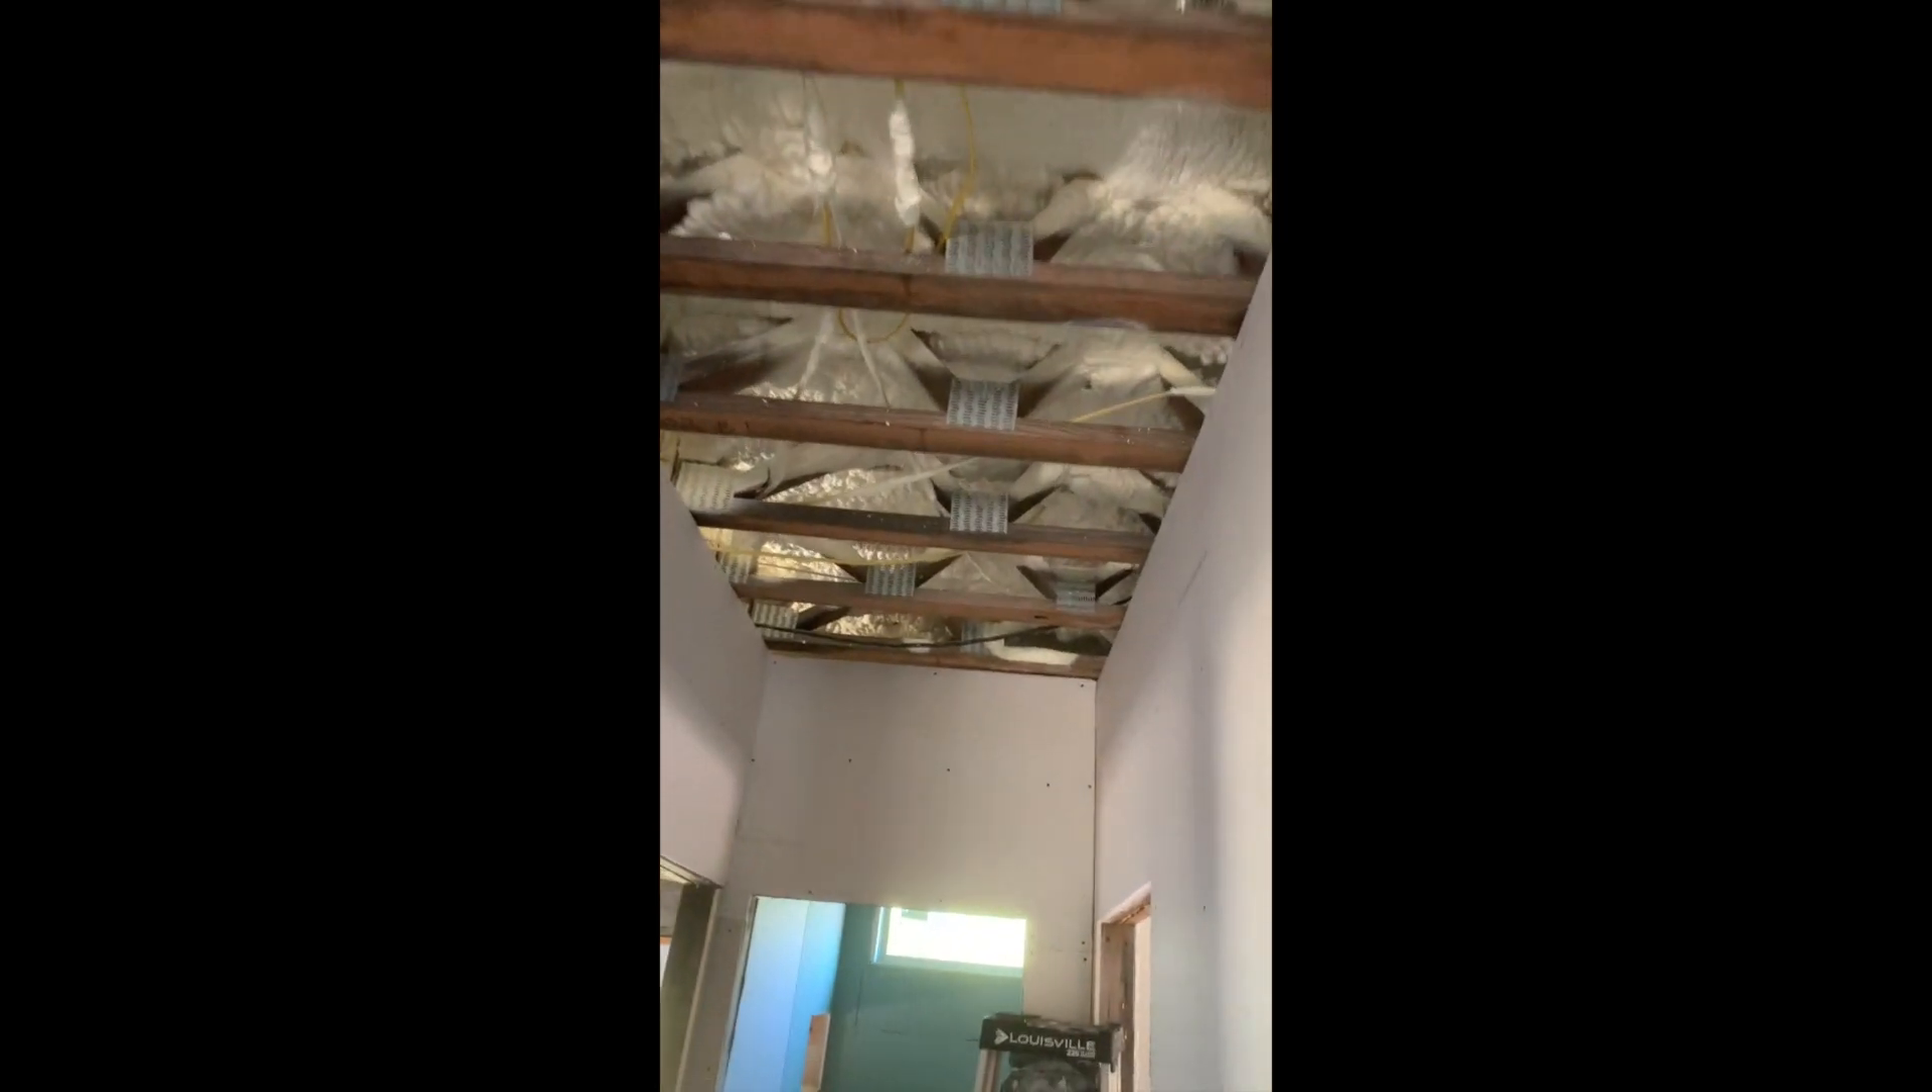We finished the sheetrock on the hallway today didn't do the ceiling yet because we got to run some ac lines and after we run those ac lines then i can do the ceiling.